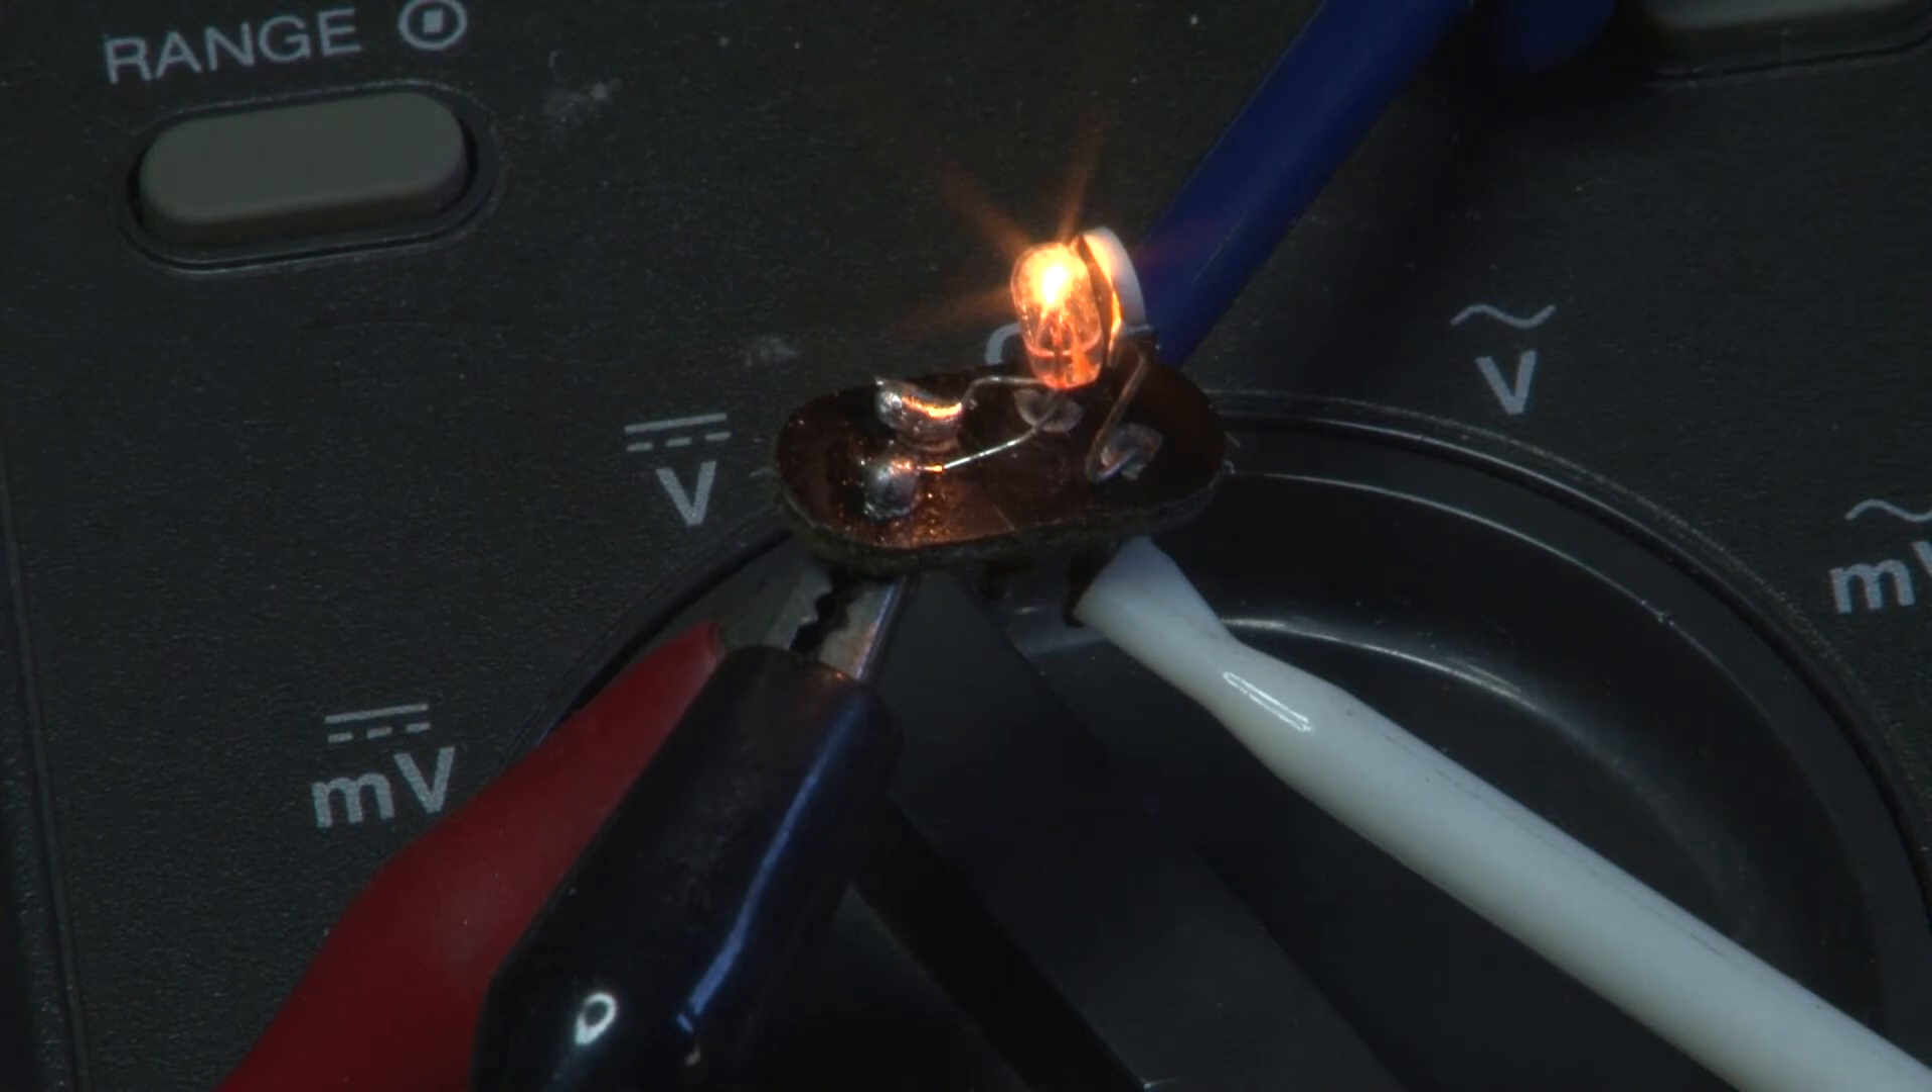So there we have the light bulb soldered back onto the base.